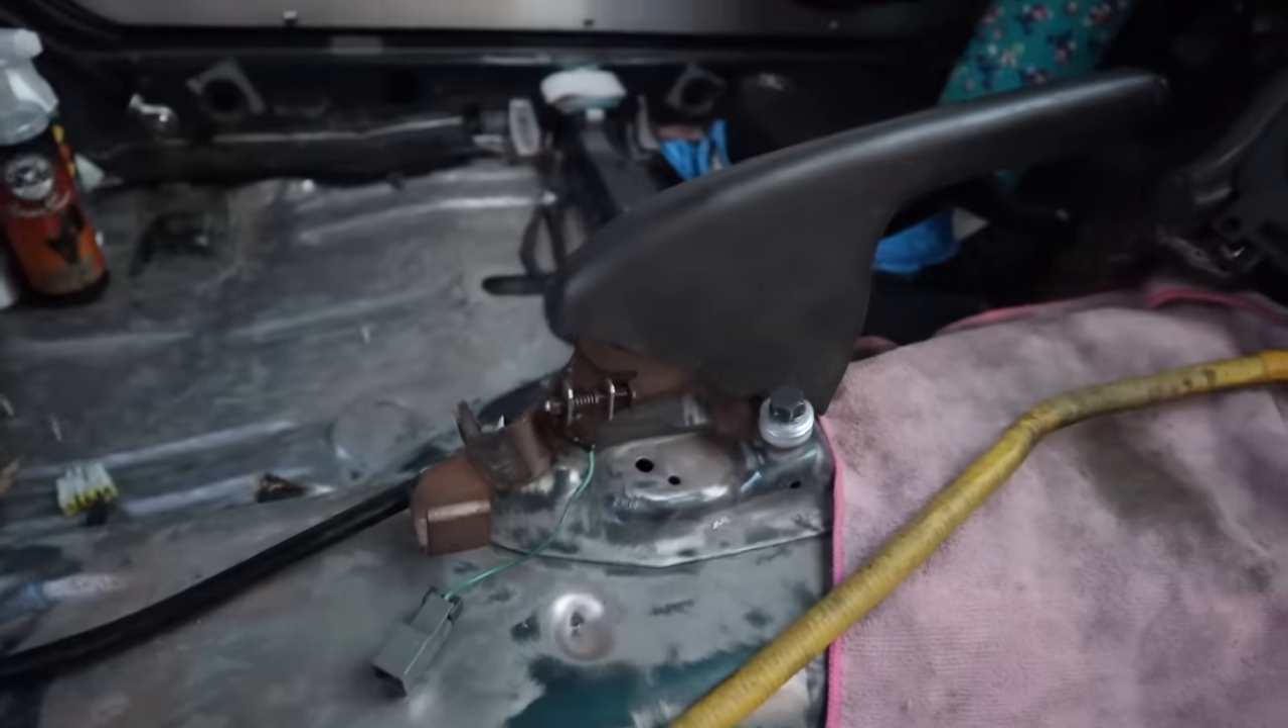We got the handle in right here as you guys can see screwed in.